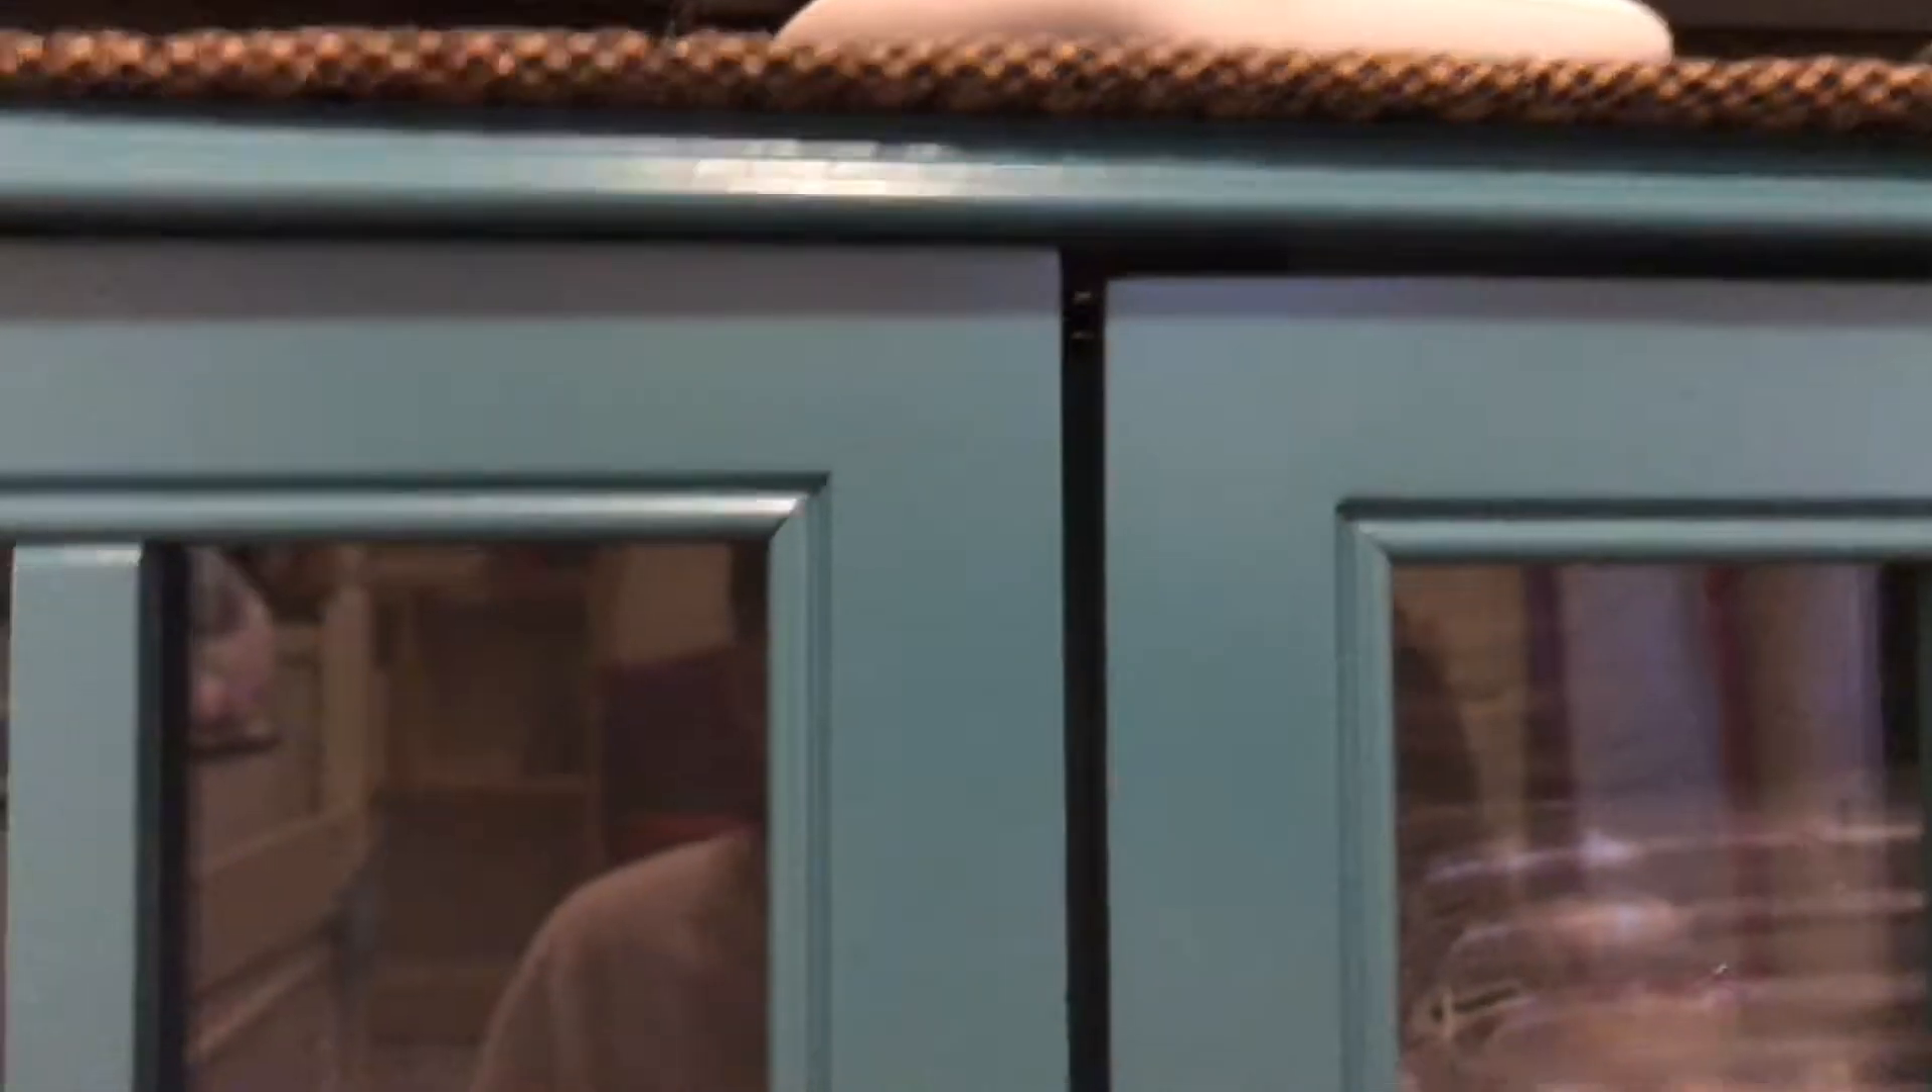Look how uneven that is I mean seriously that is so uneven like look at the door right there you can totally tell that's uneven.